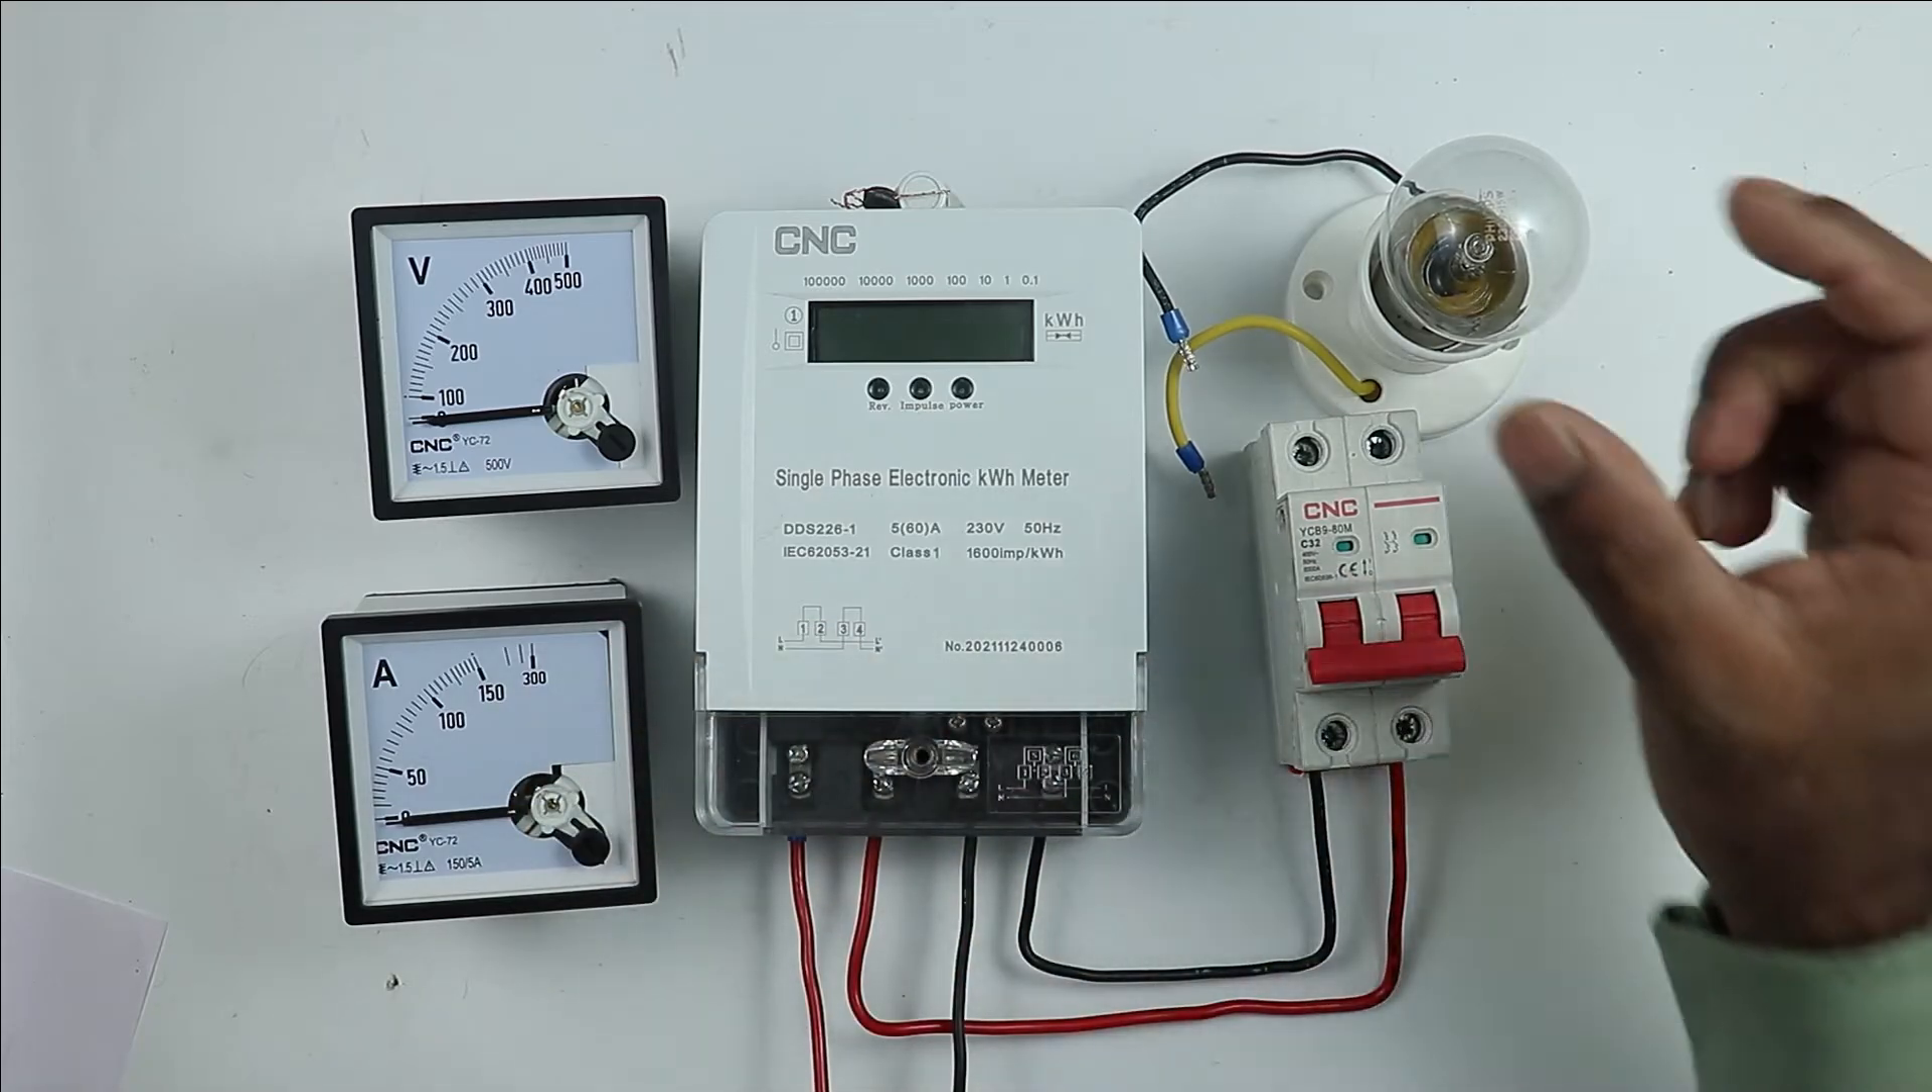Here i provided phase supply and neutral supply to this mcb.